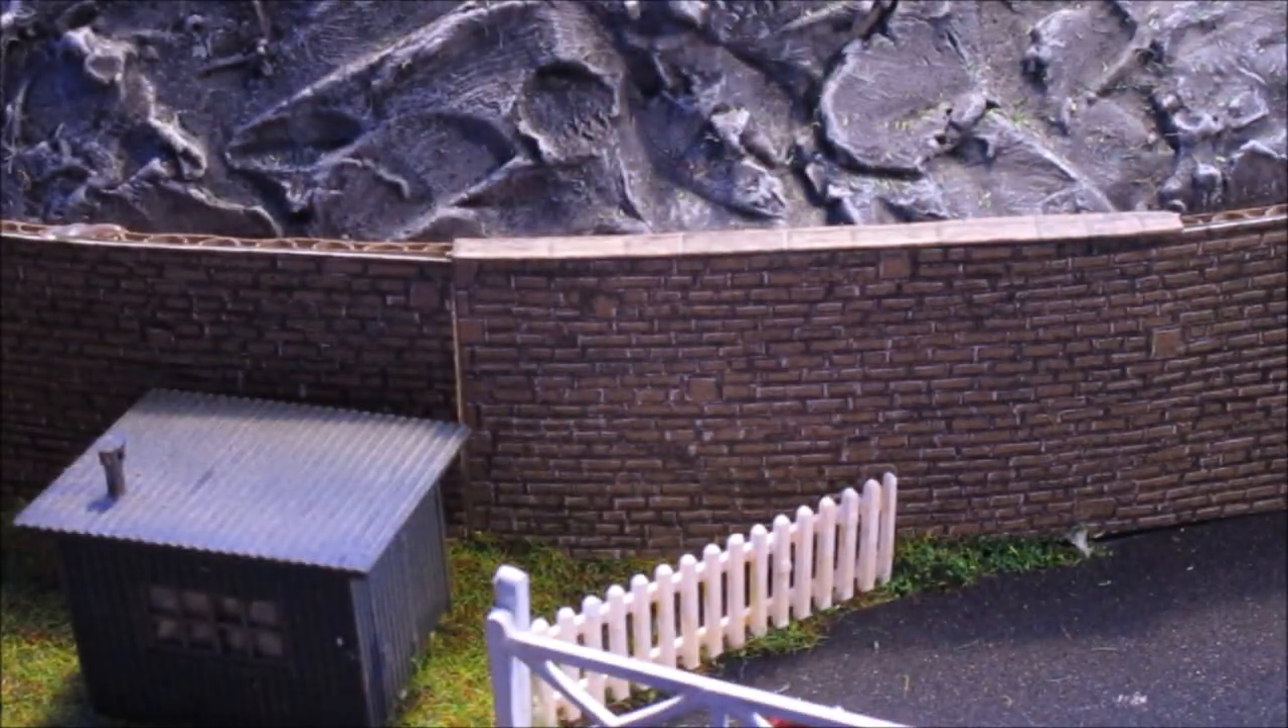So I've just started putting the coping stones on the top of the wall there.